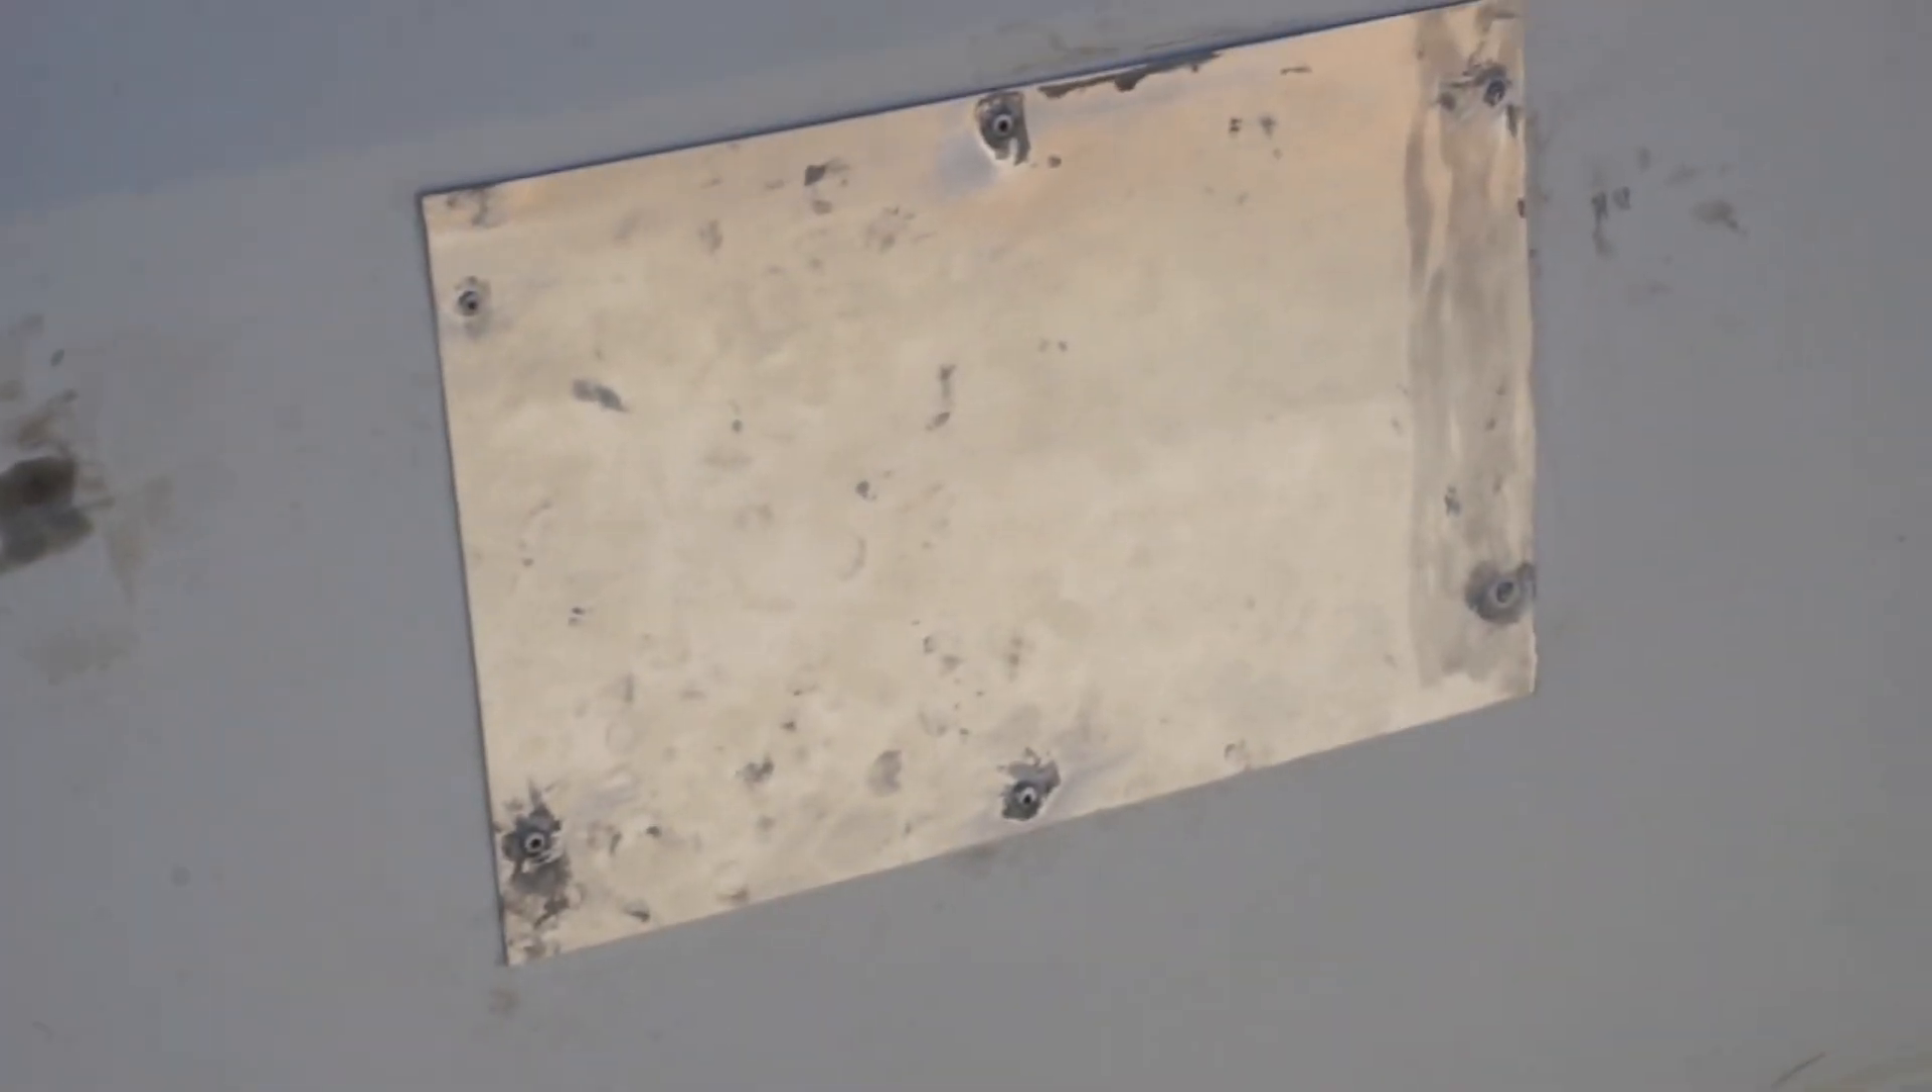Voilà, l'extérieur, on a mis la plaque avec six rivets.